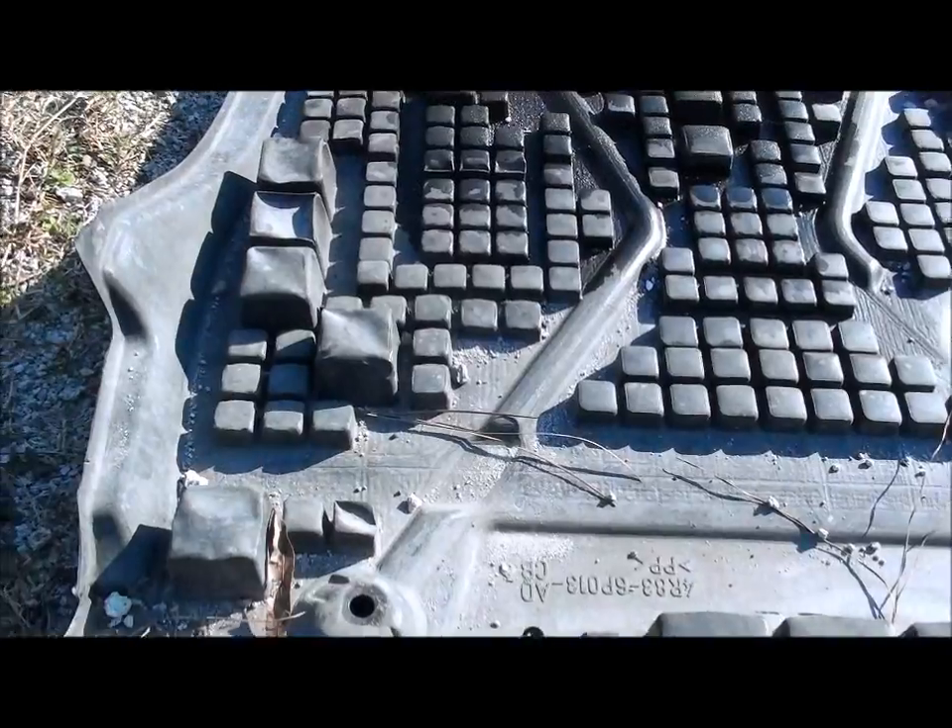All right so now we've got our belly pan out.